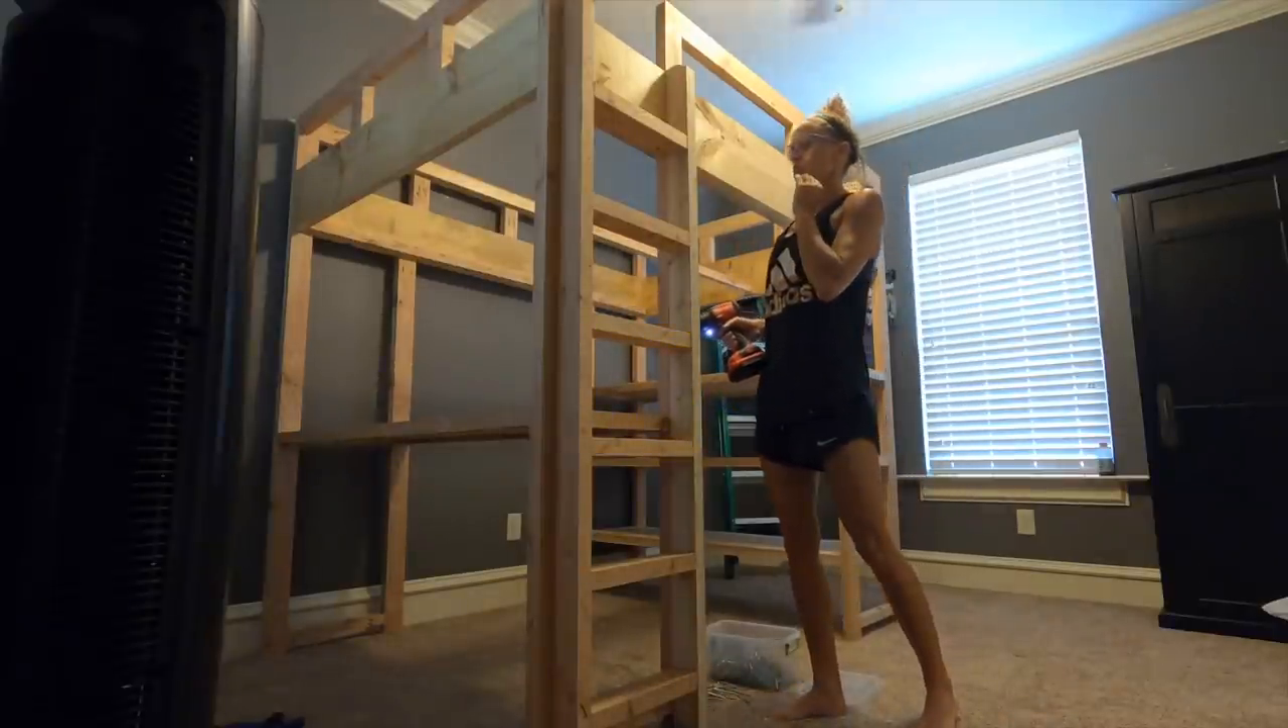All right, so I've got the ladder installed.